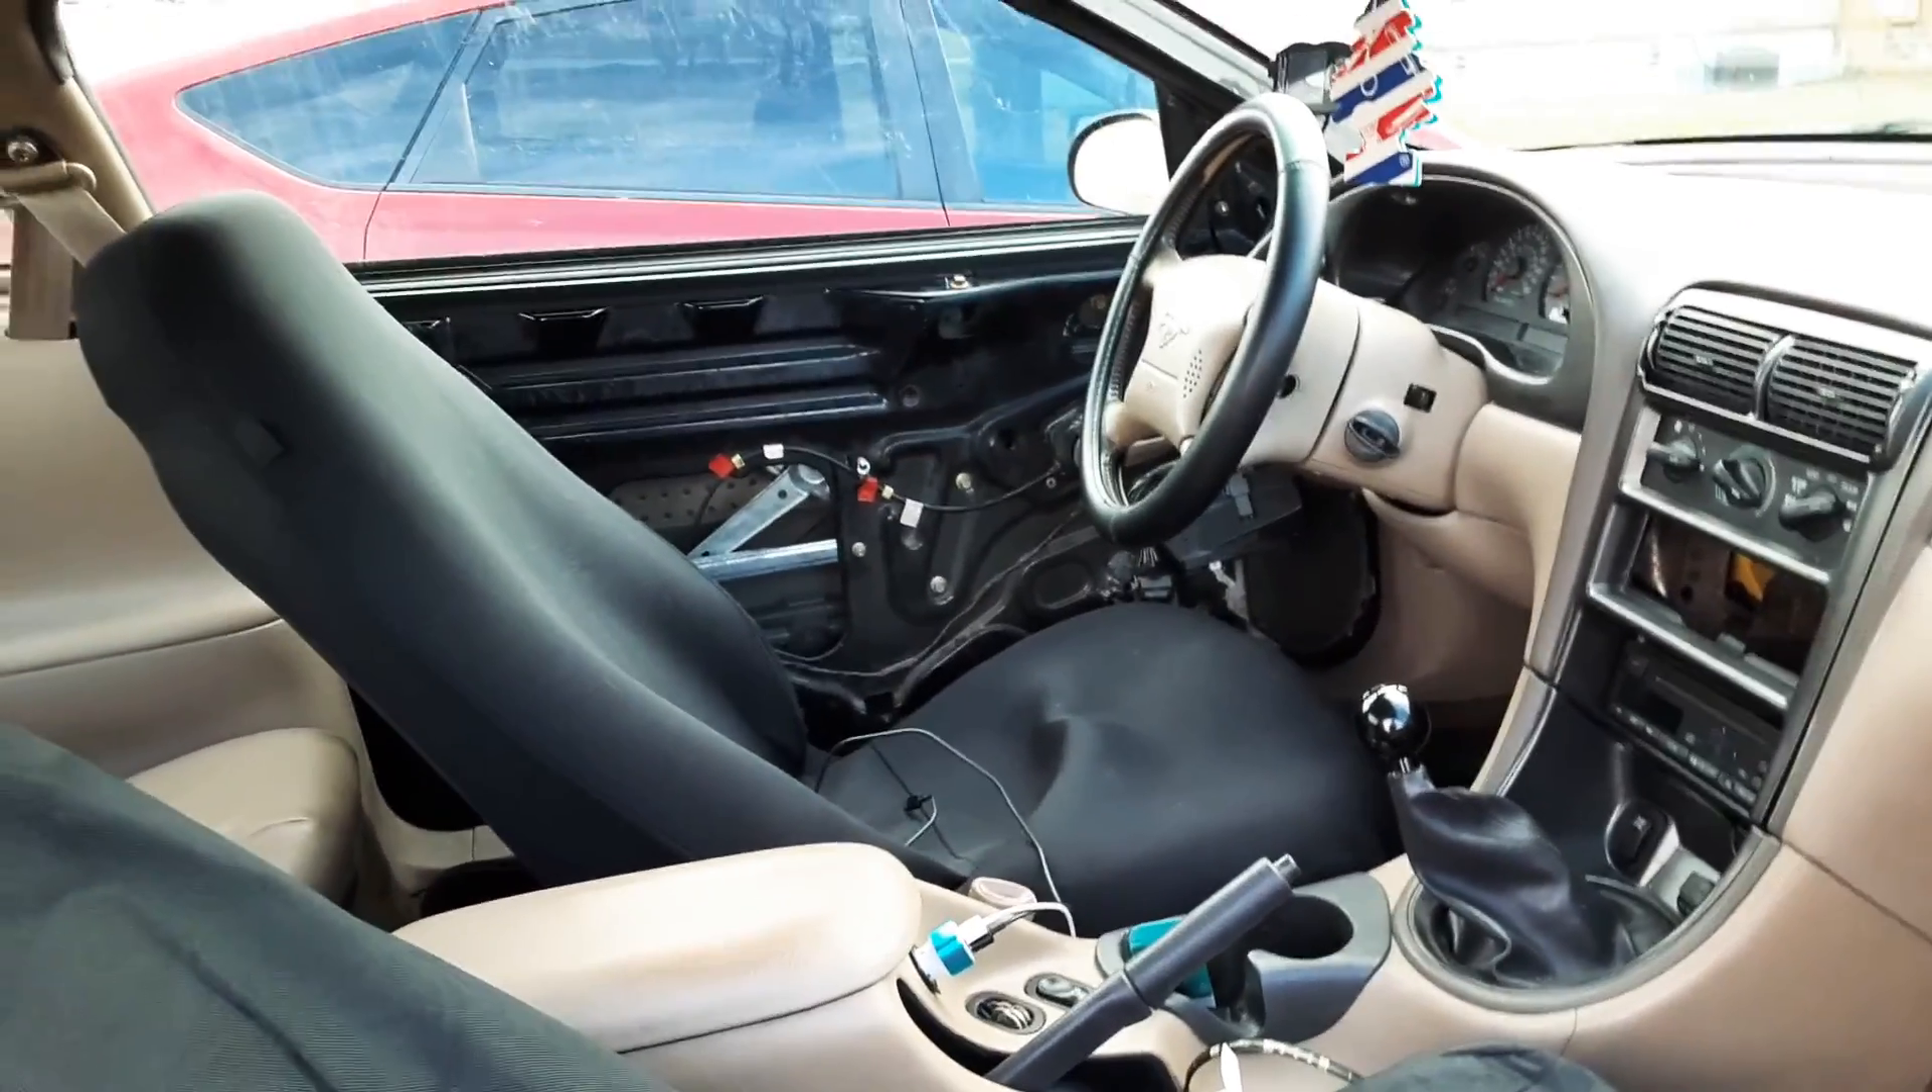Here i ain't got the door panel on because we still we're thinking about getting another door.